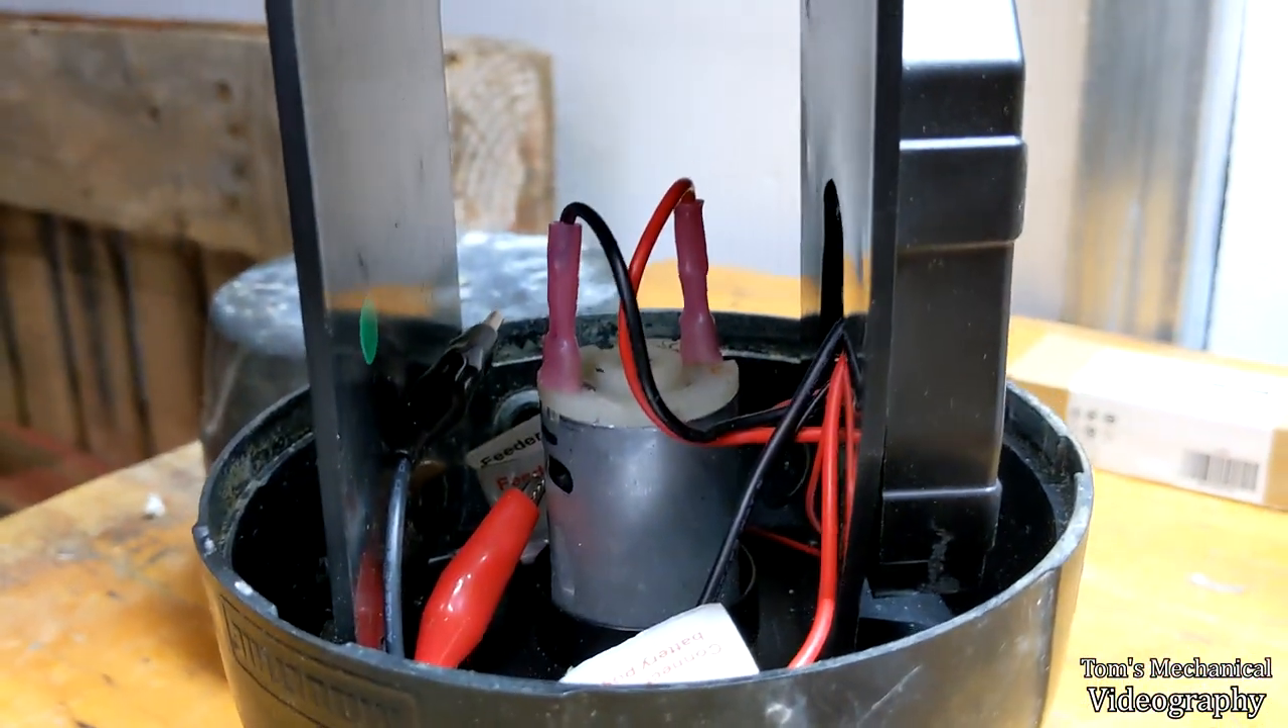So I heat shrinked spade connectors onto the motor so that I can disconnect that and pull the motor if I ever need to.